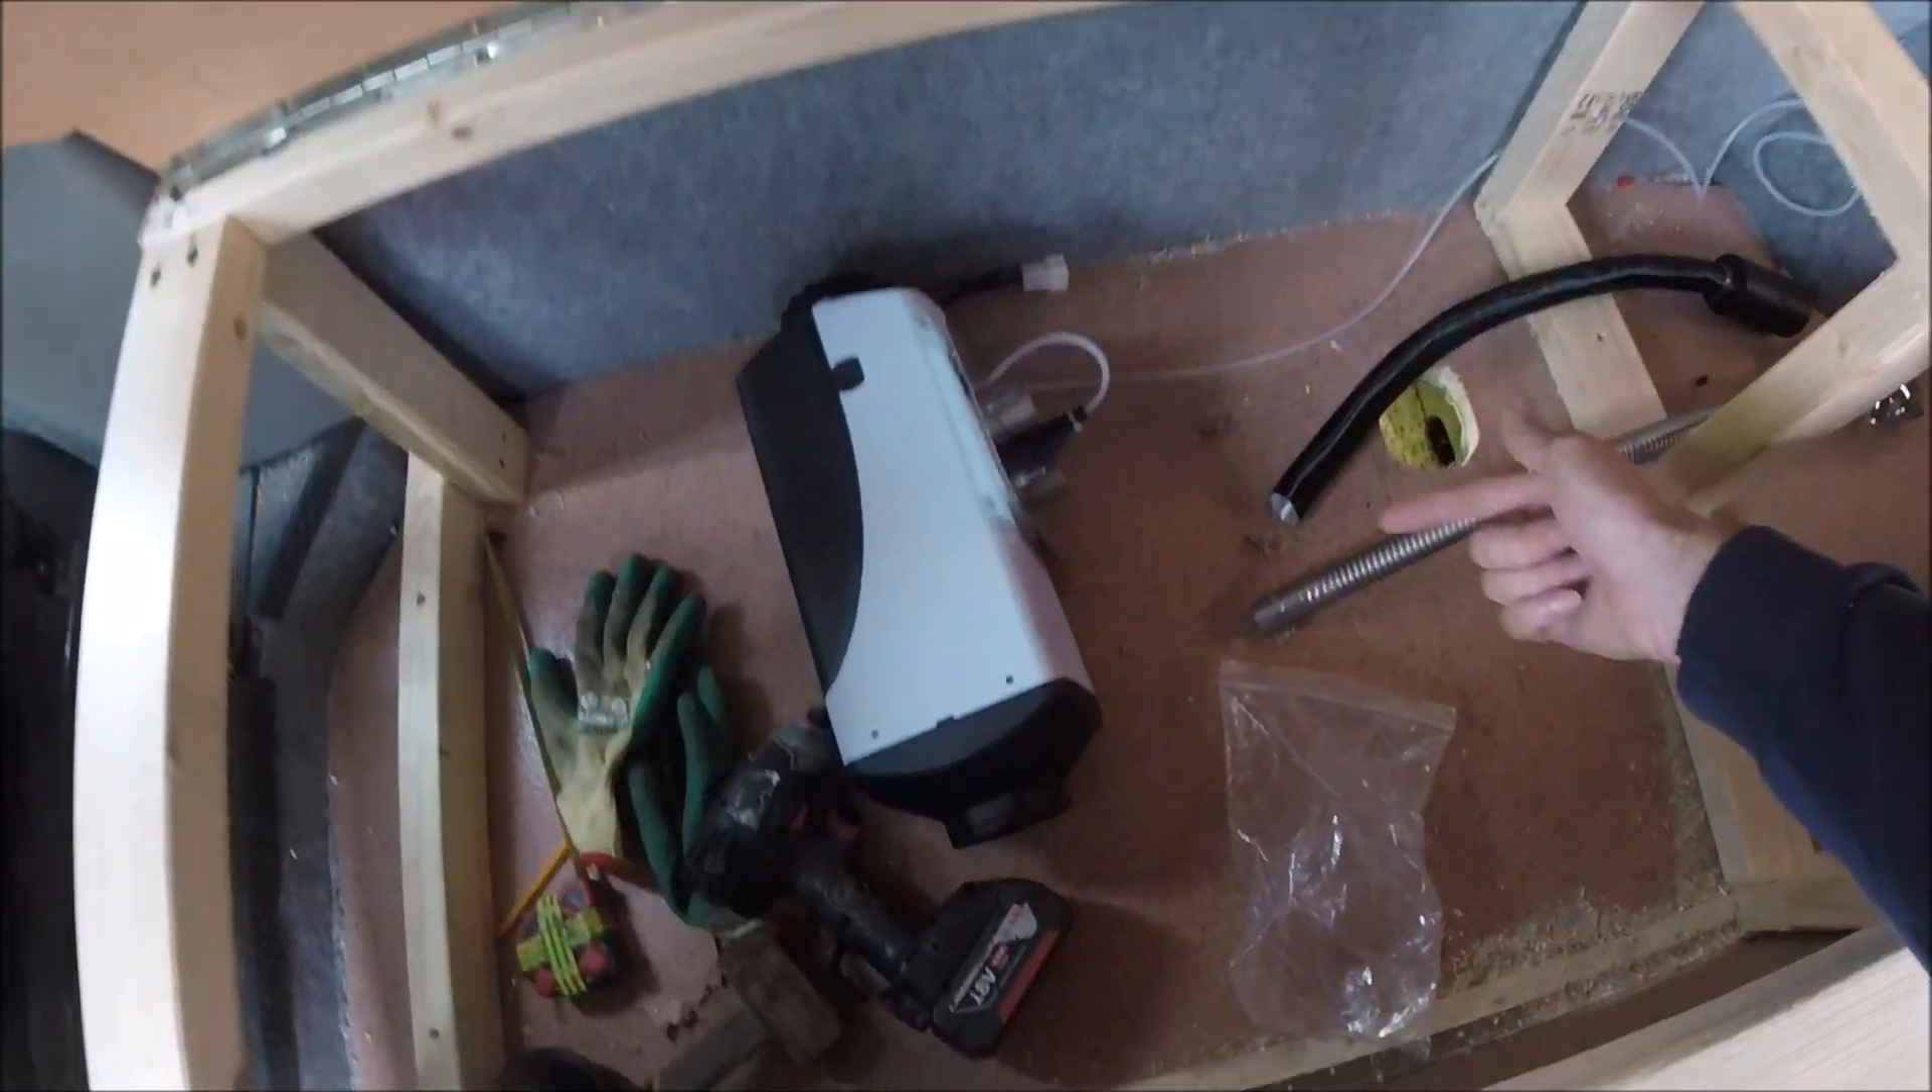There is one last thing that also needs doing before we secure the heater down onto the floor and is connecting the intake and the exhaust.